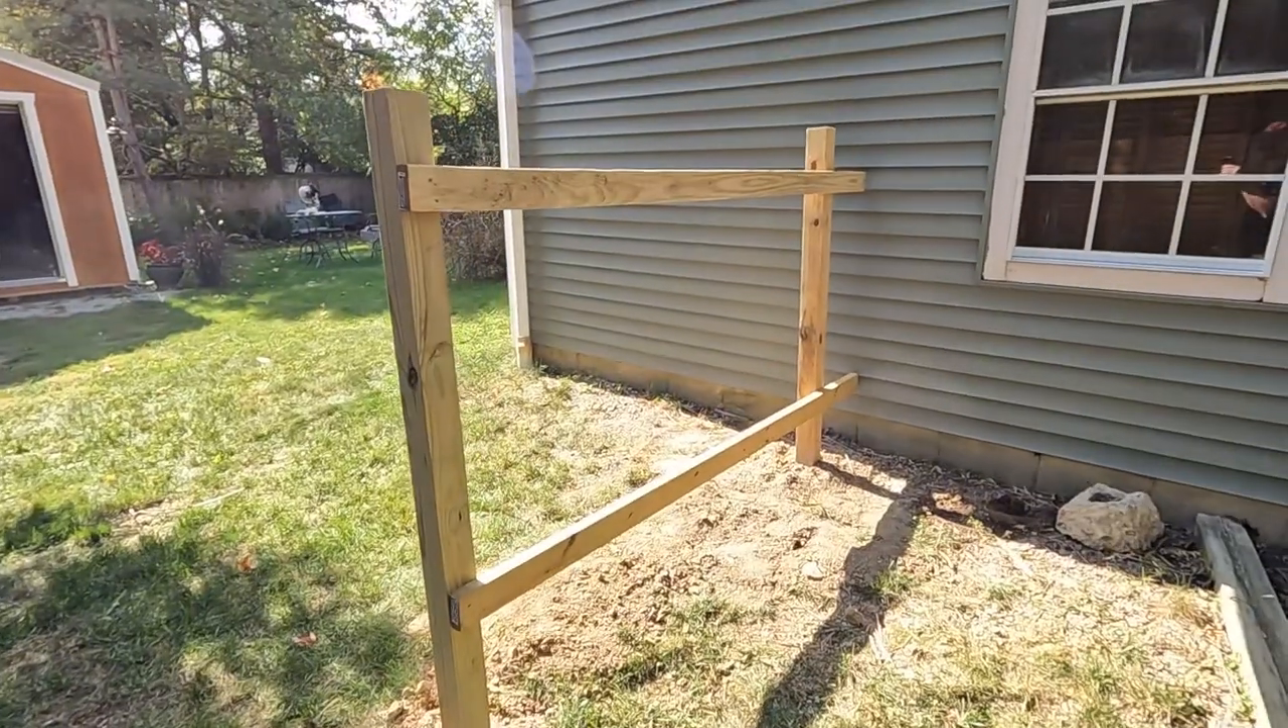And really, it's just a matter of putting on our fence panels. But let's get this side done.